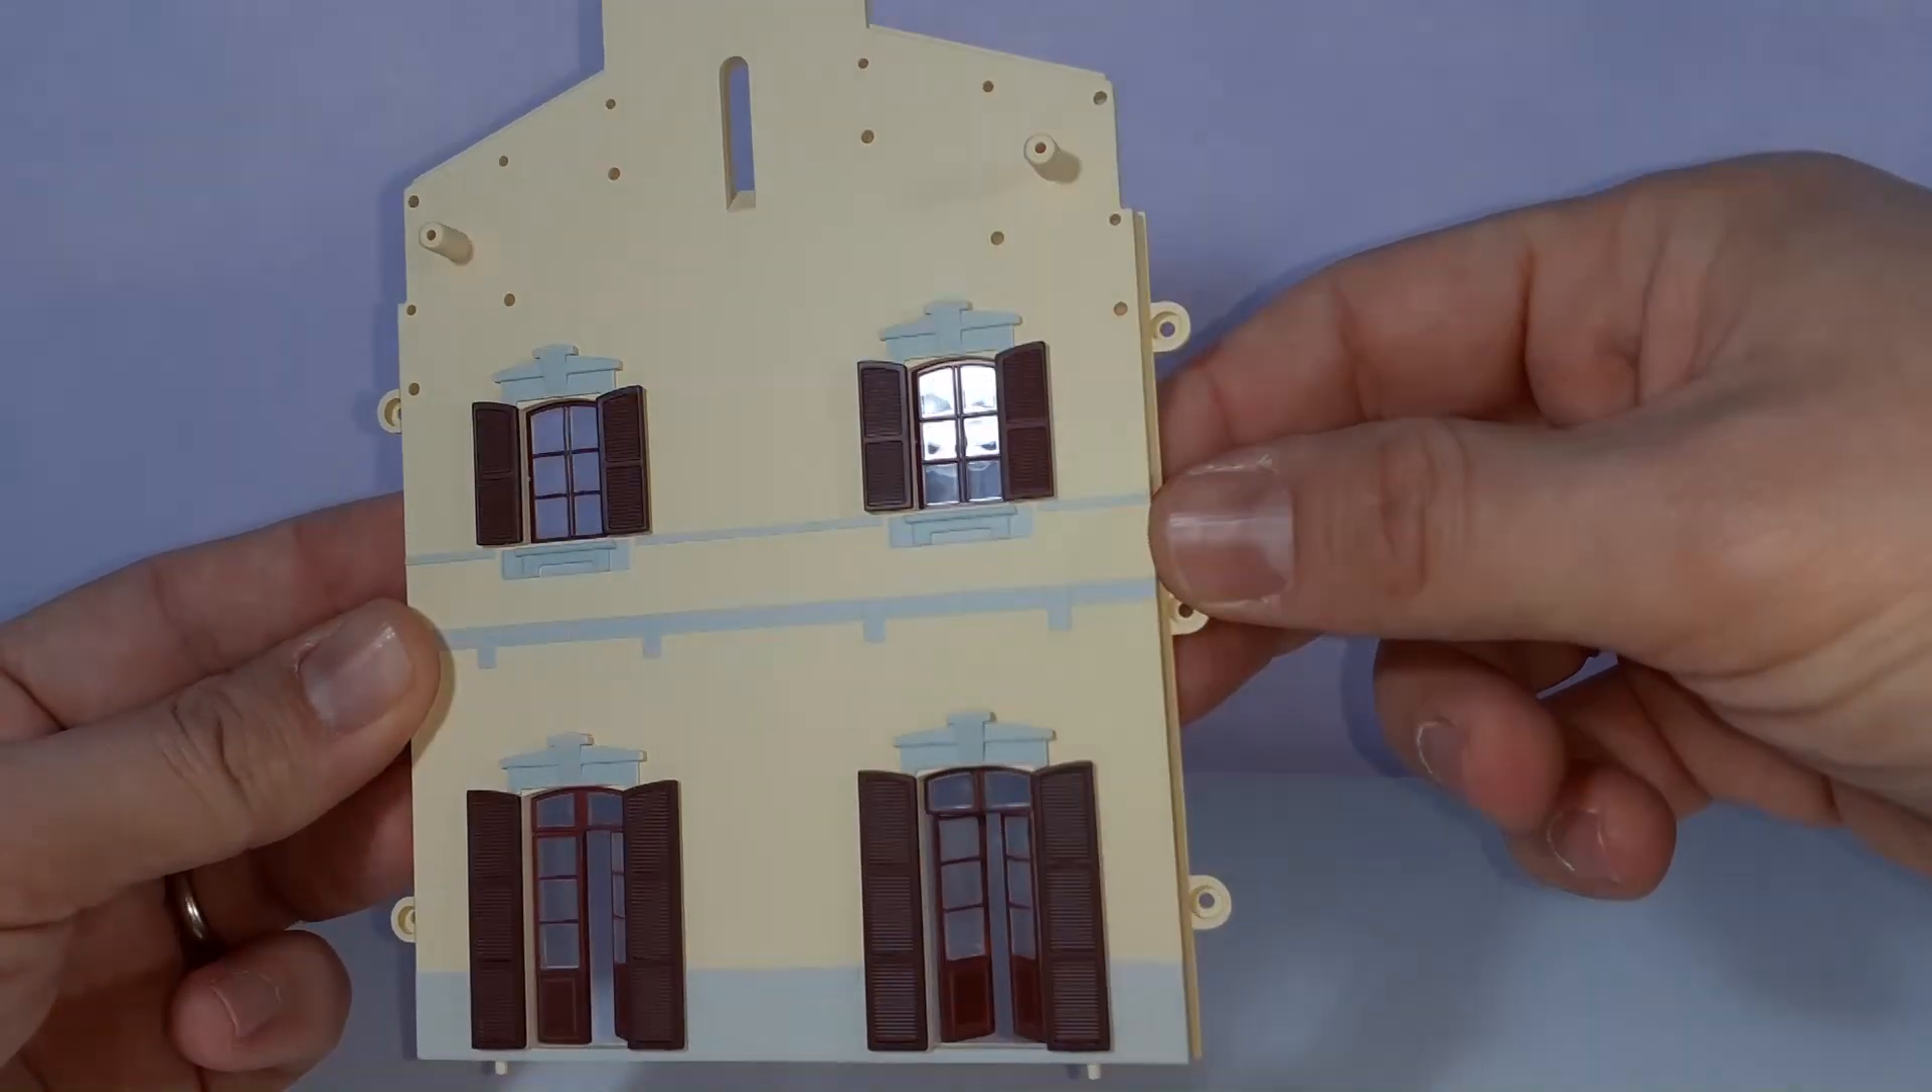Ecco come si presenta la facciata della stazione Isel dopo che abbiamo assemblato le due finestre con le persiane e le due porta finestre con le relative persiane.